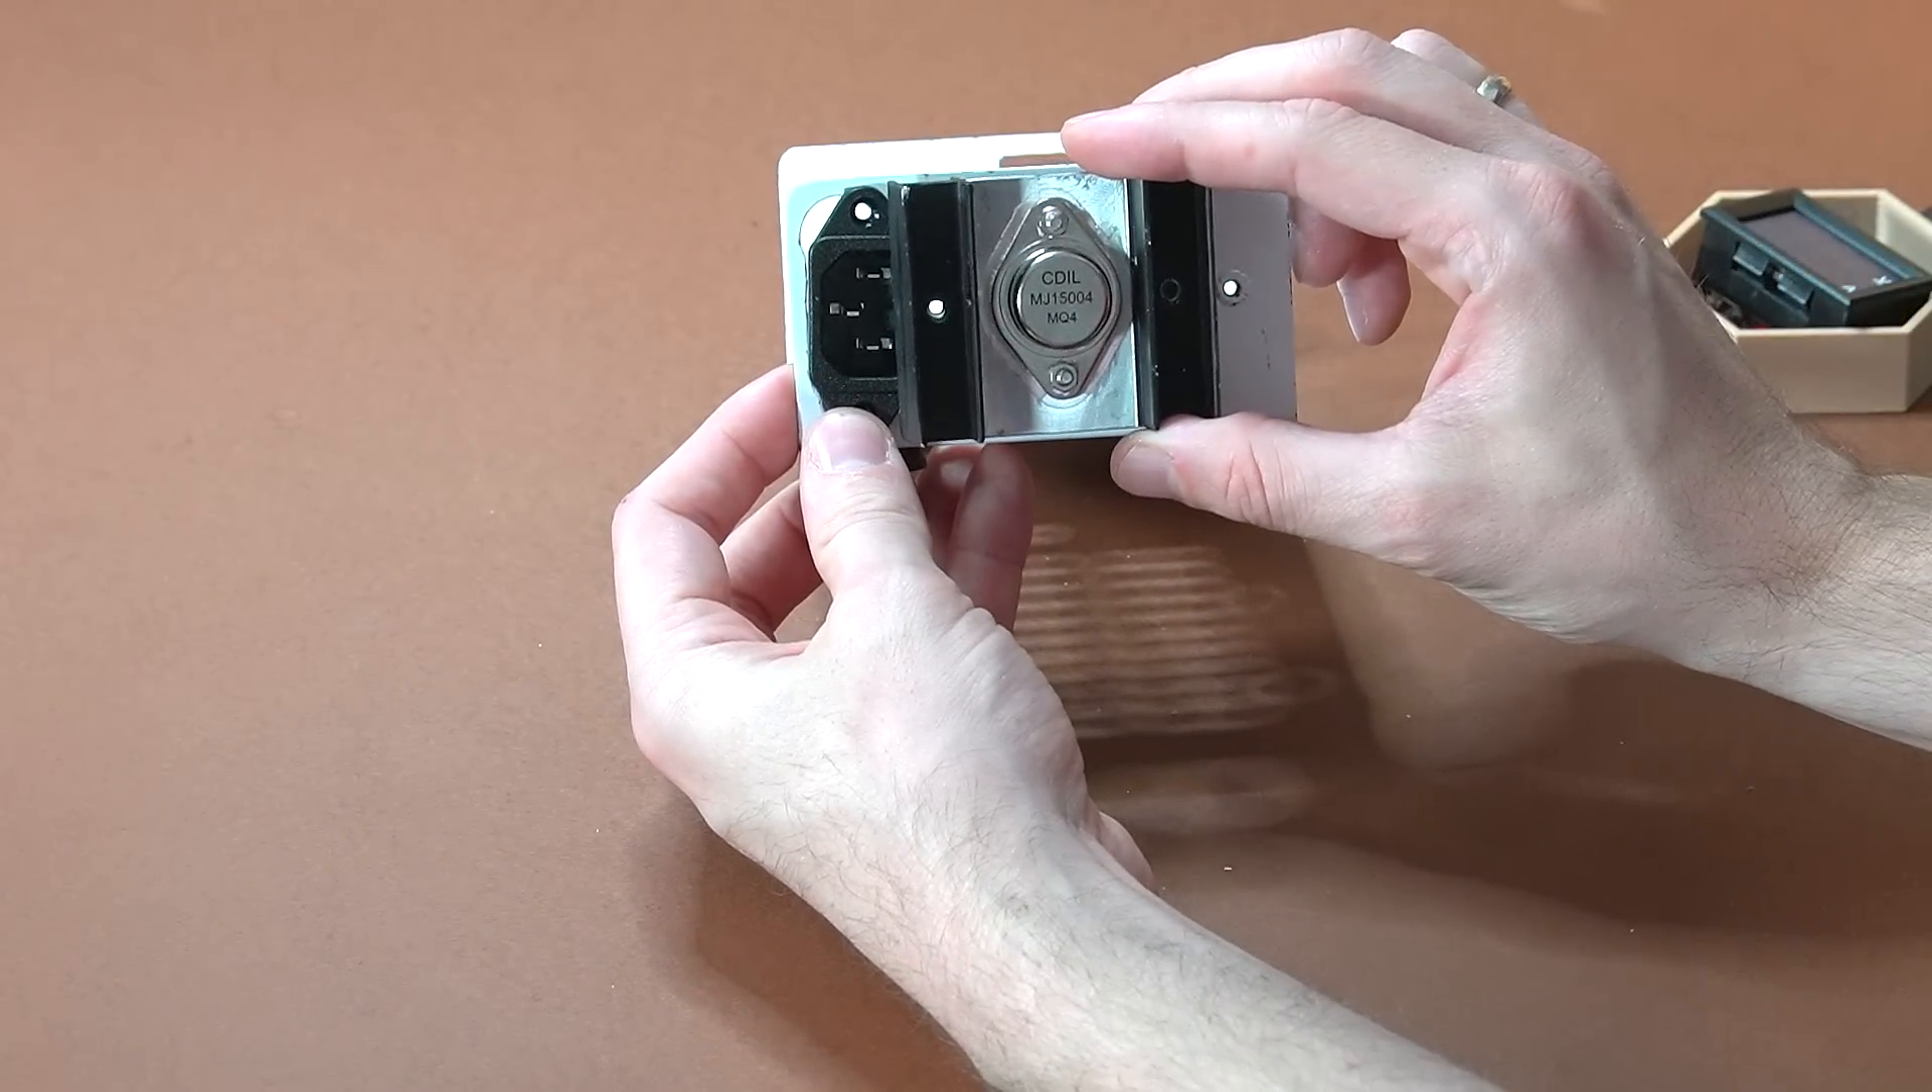So, this was the old hole into which the heatsink was screwed into, and, well, if you line it up, you can clearly see that the heatsink is touching the power connector.